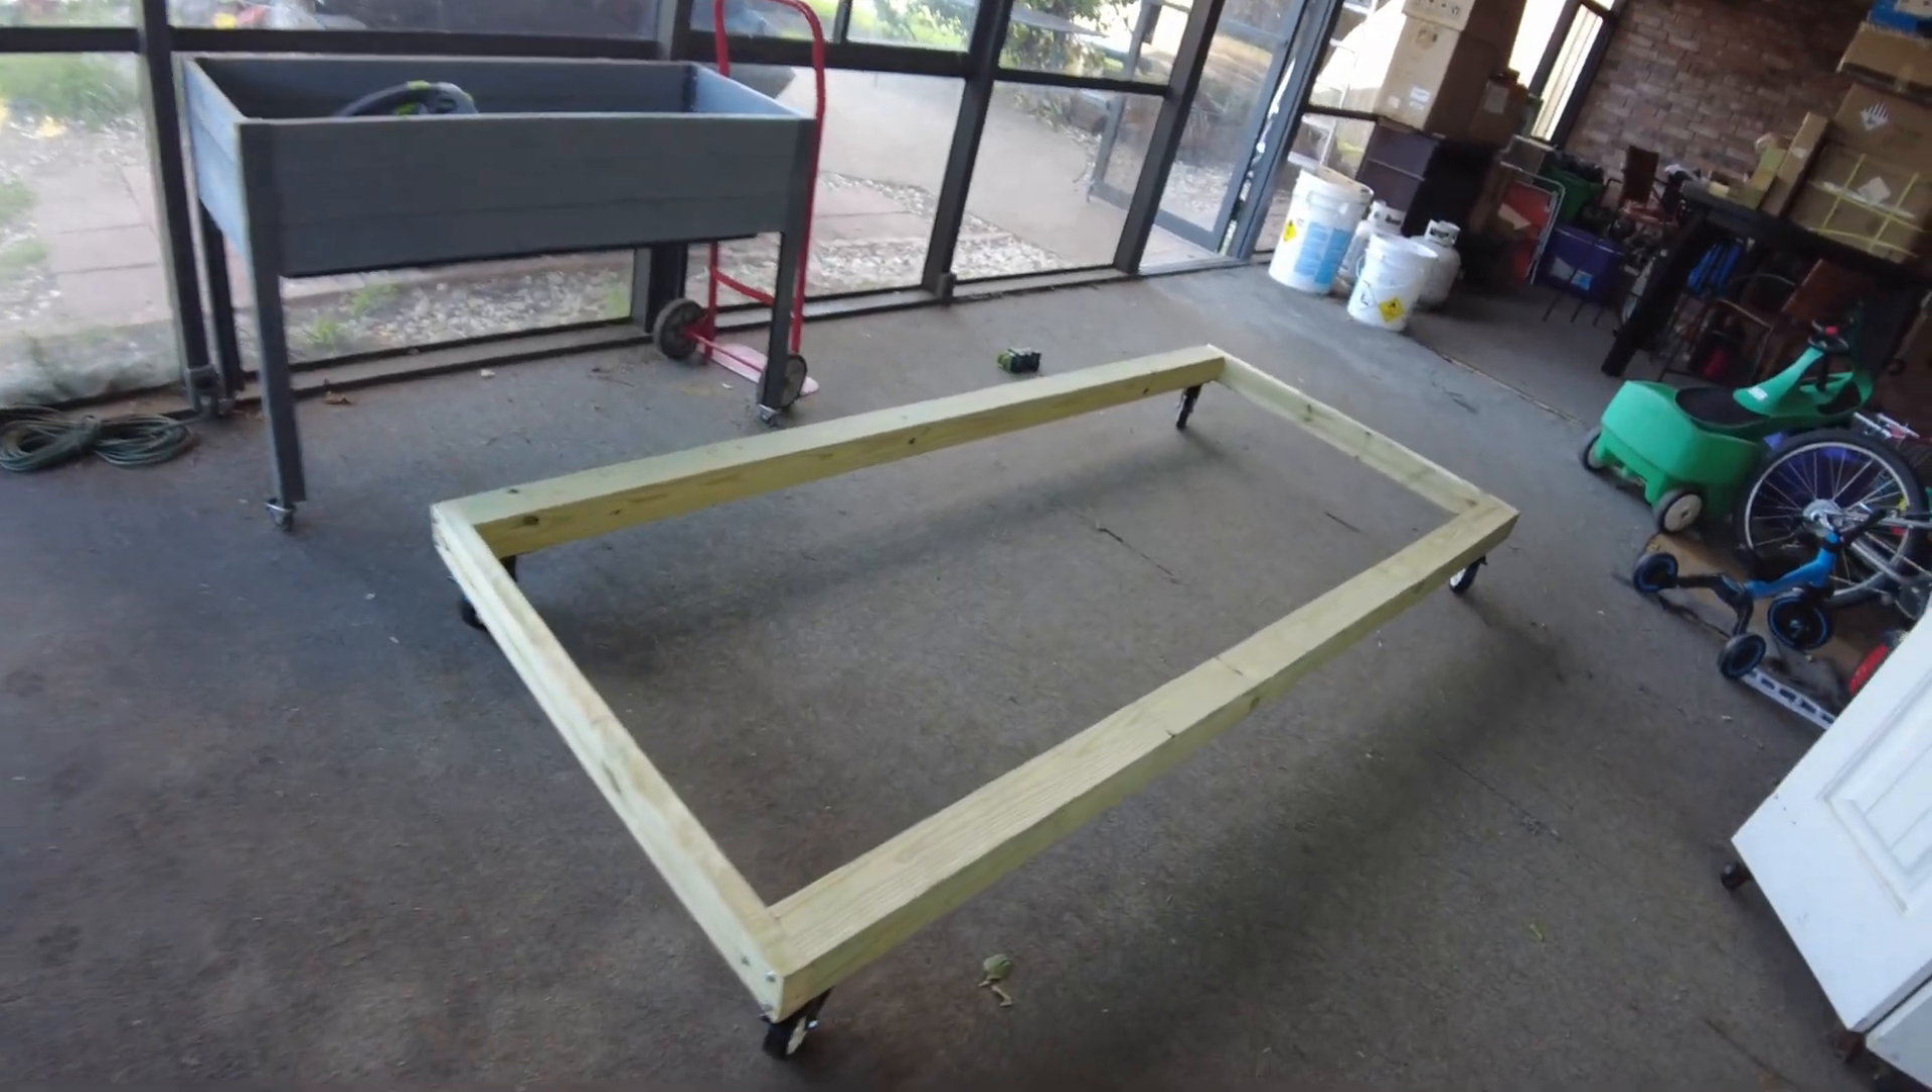There we have it we've got our casters installed and we are now mobile.